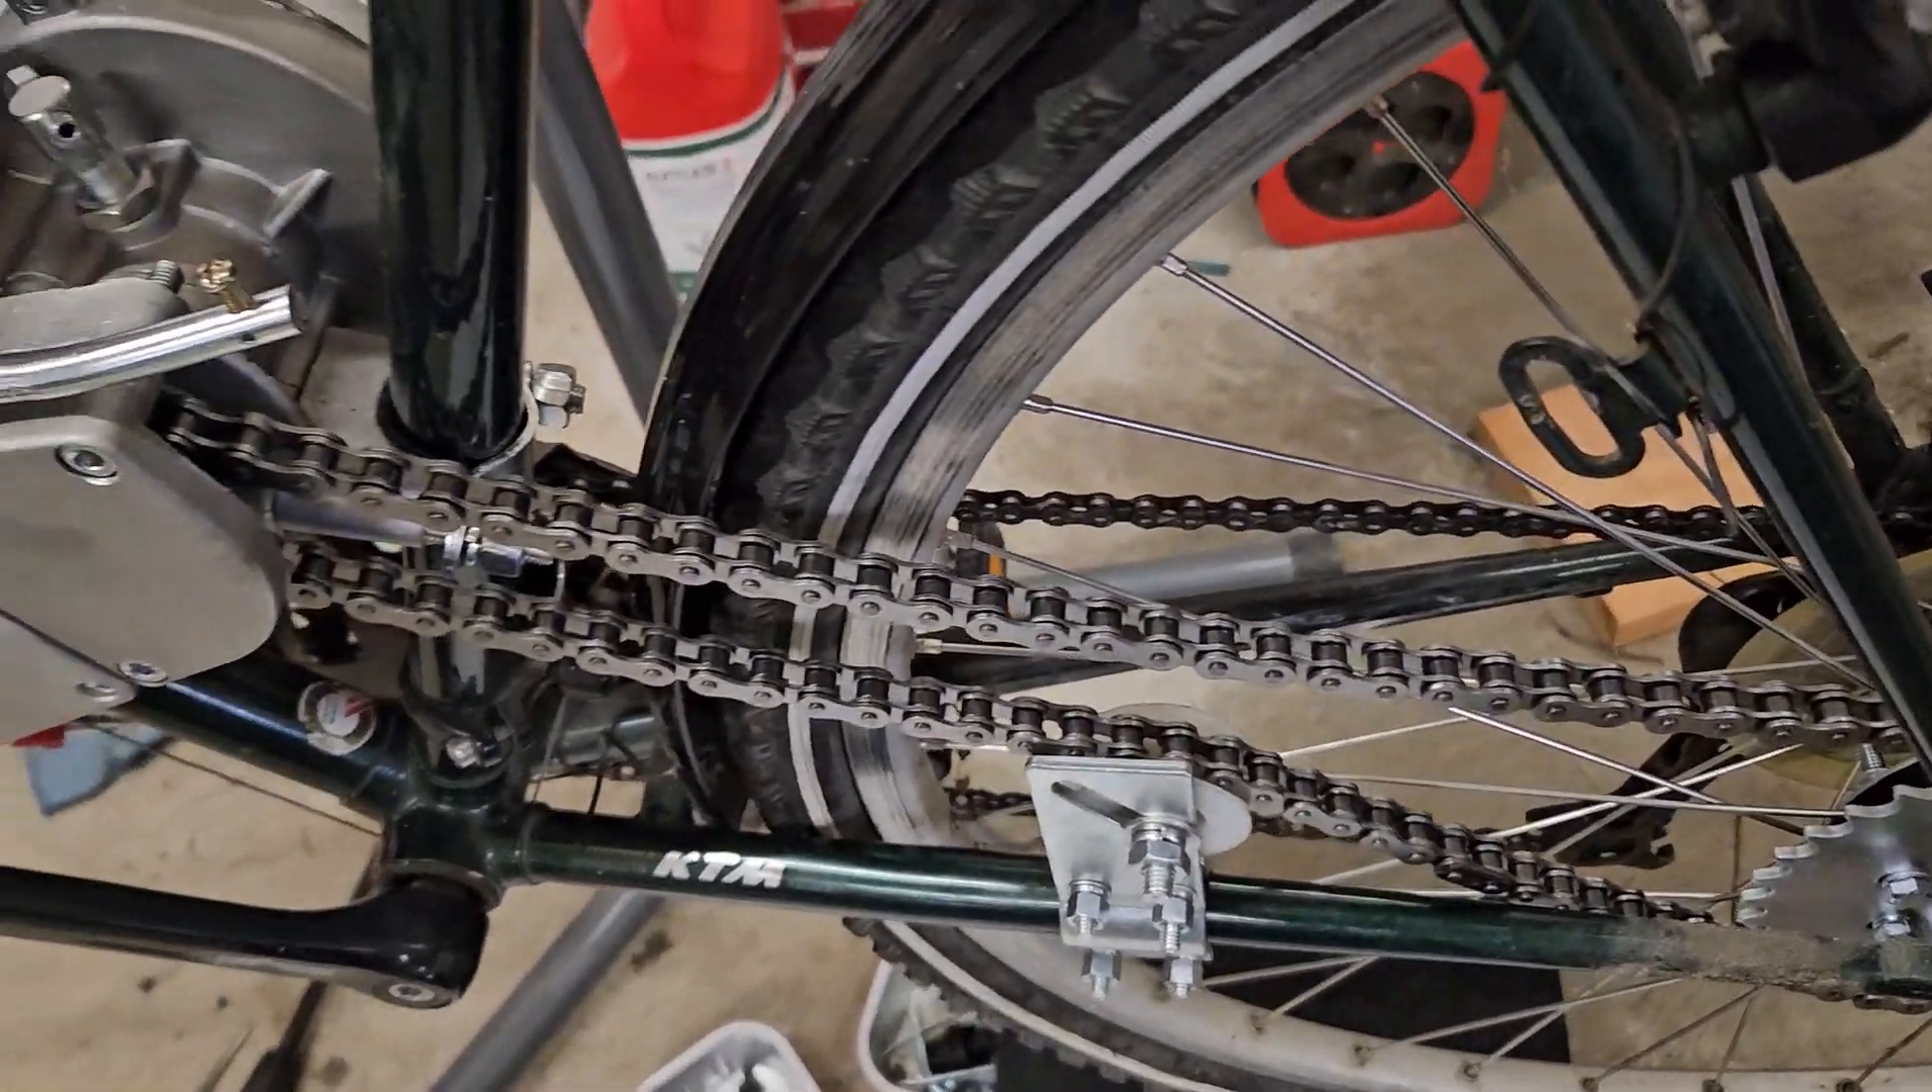Die kette ist jetzt drin das ist alles ganz schön fummelig.